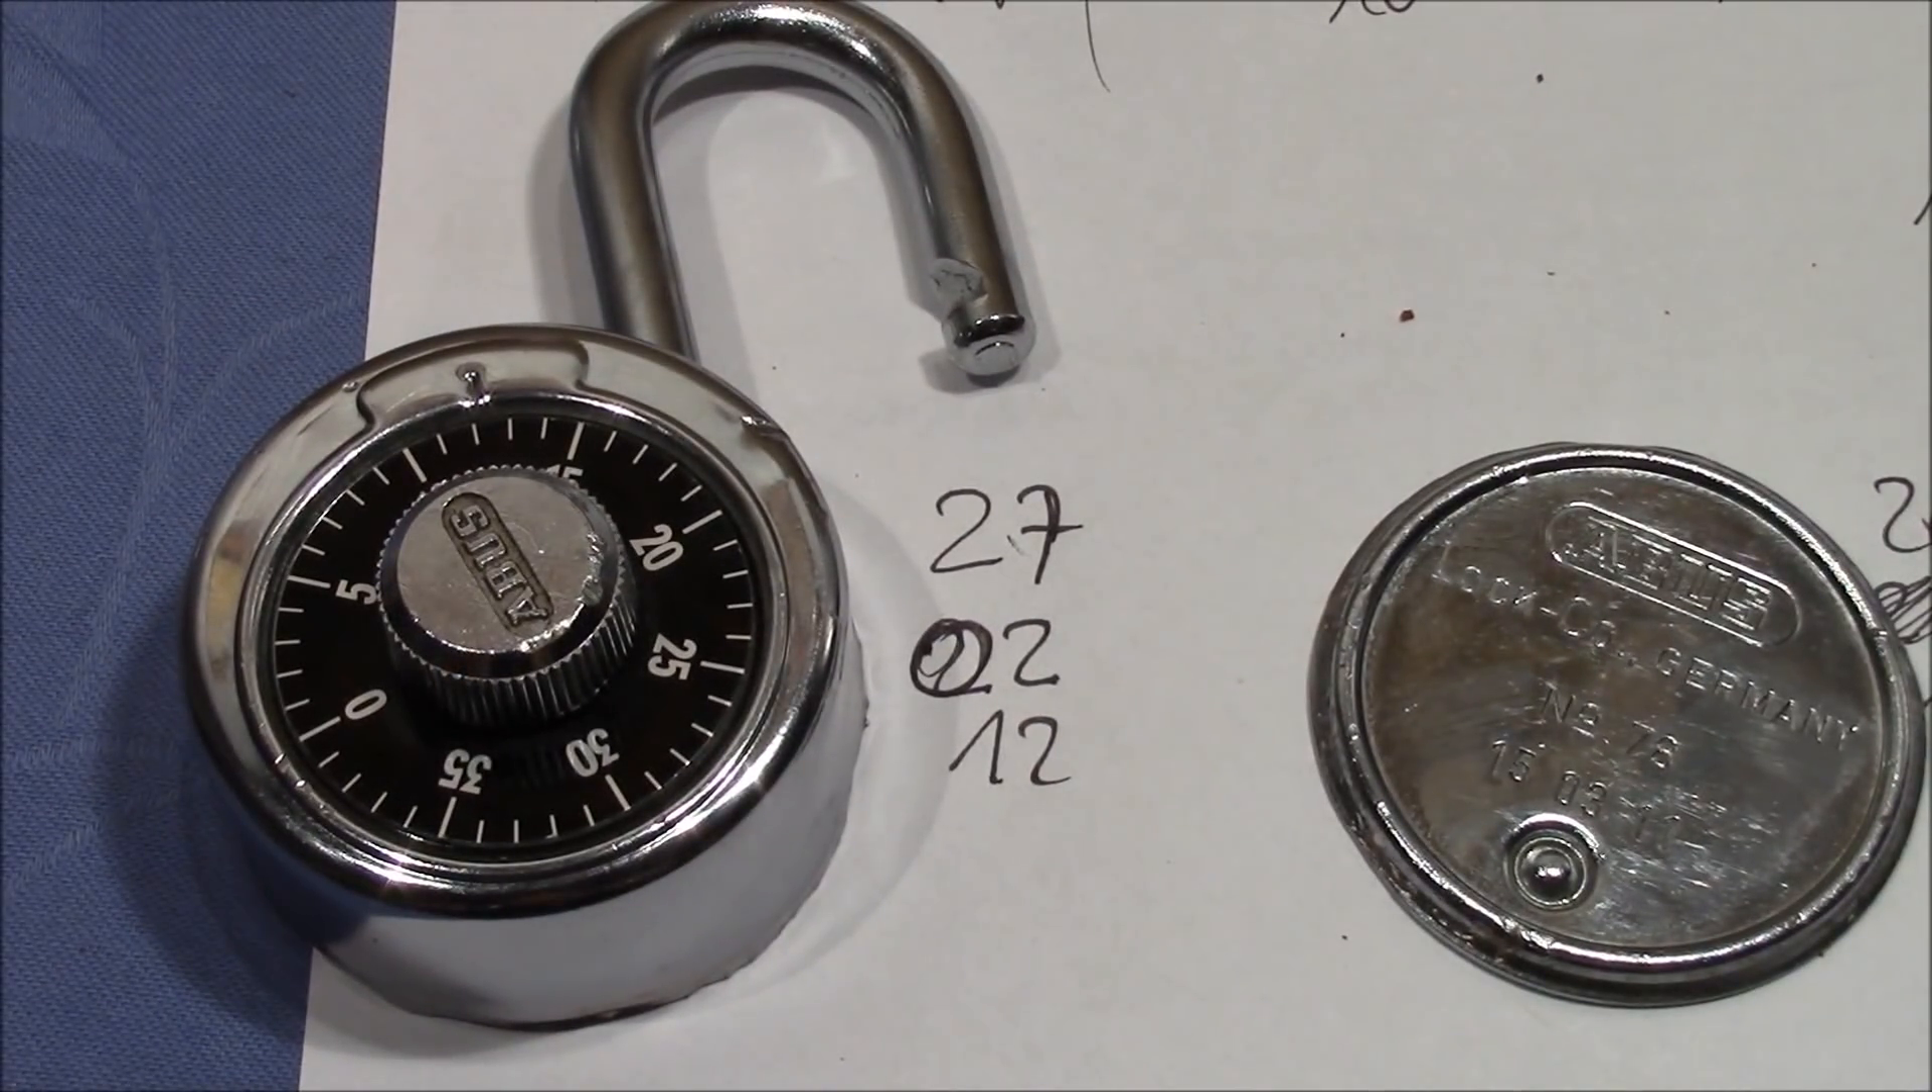So lock is back in working order. I just need to attach the back plate and then we're good to go.